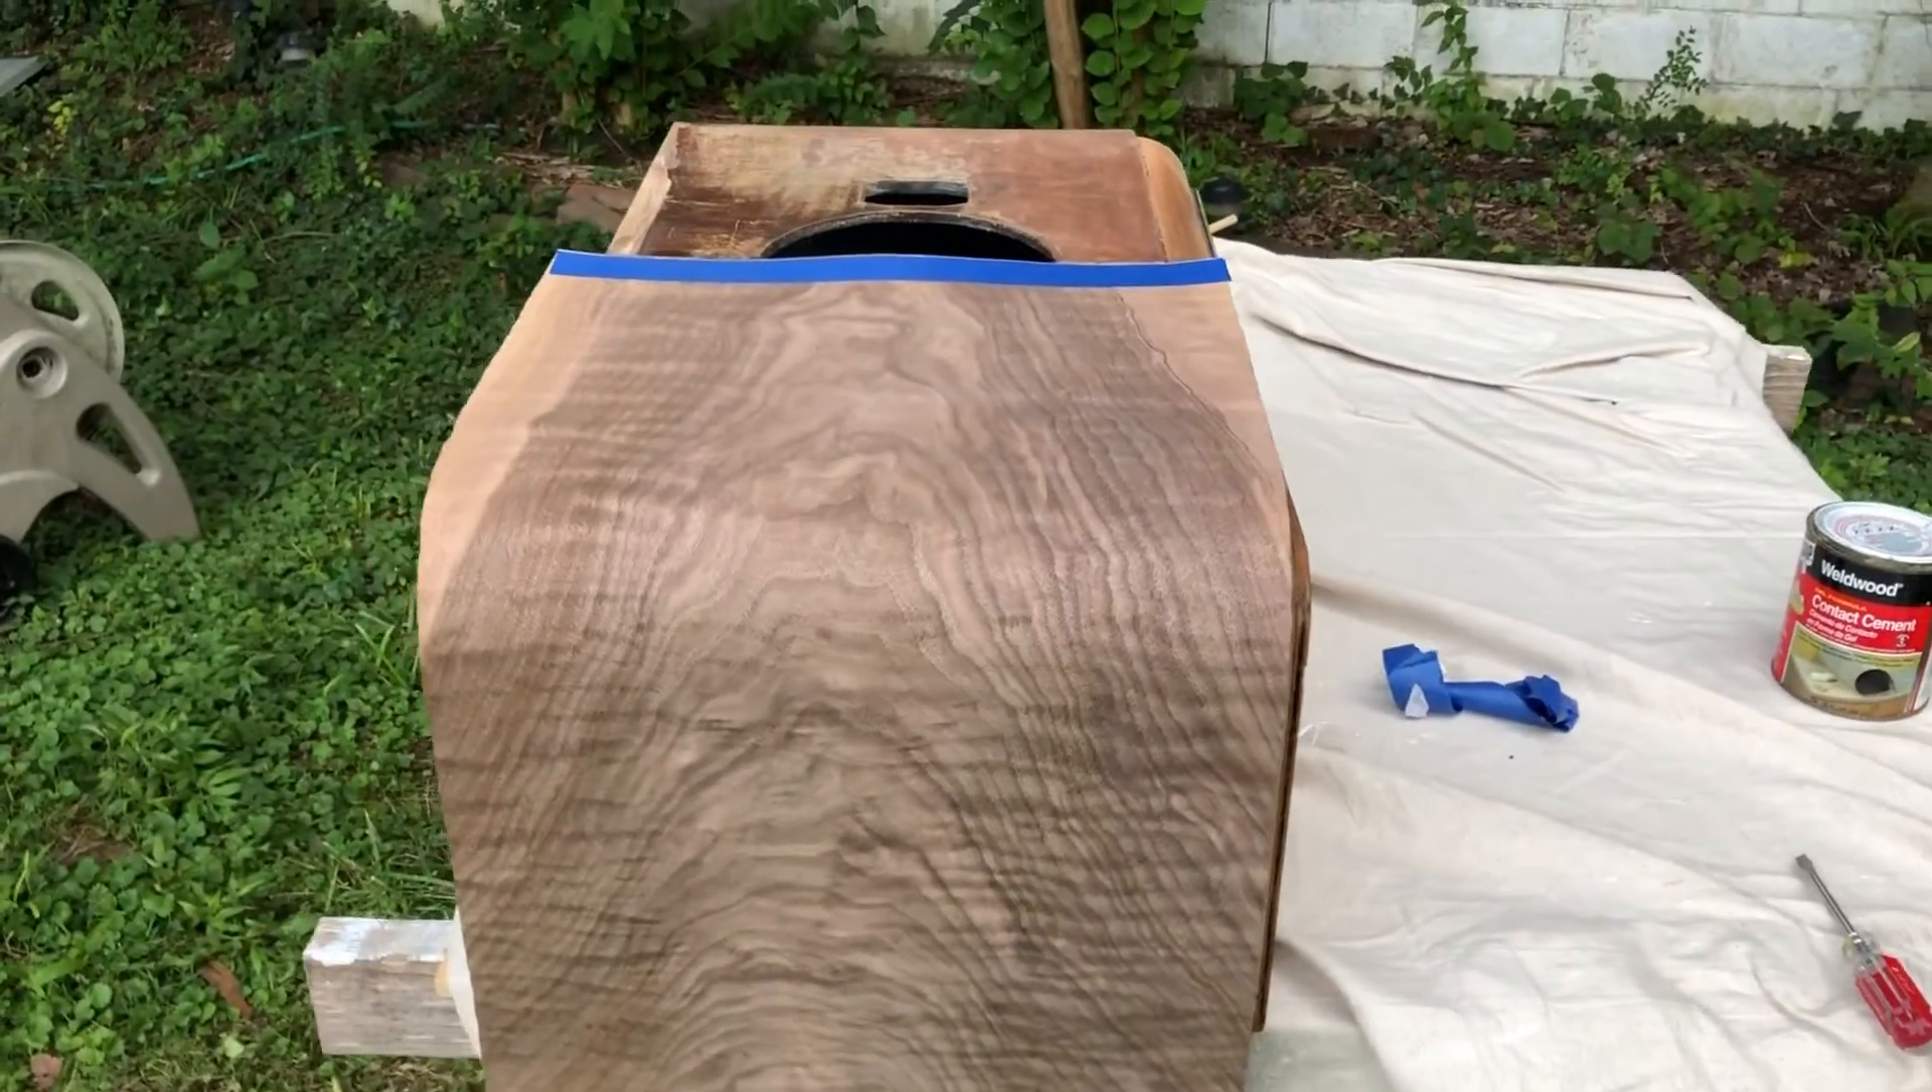I've got the new piece of veneer glued onto the cabinet the top of the cabinet.